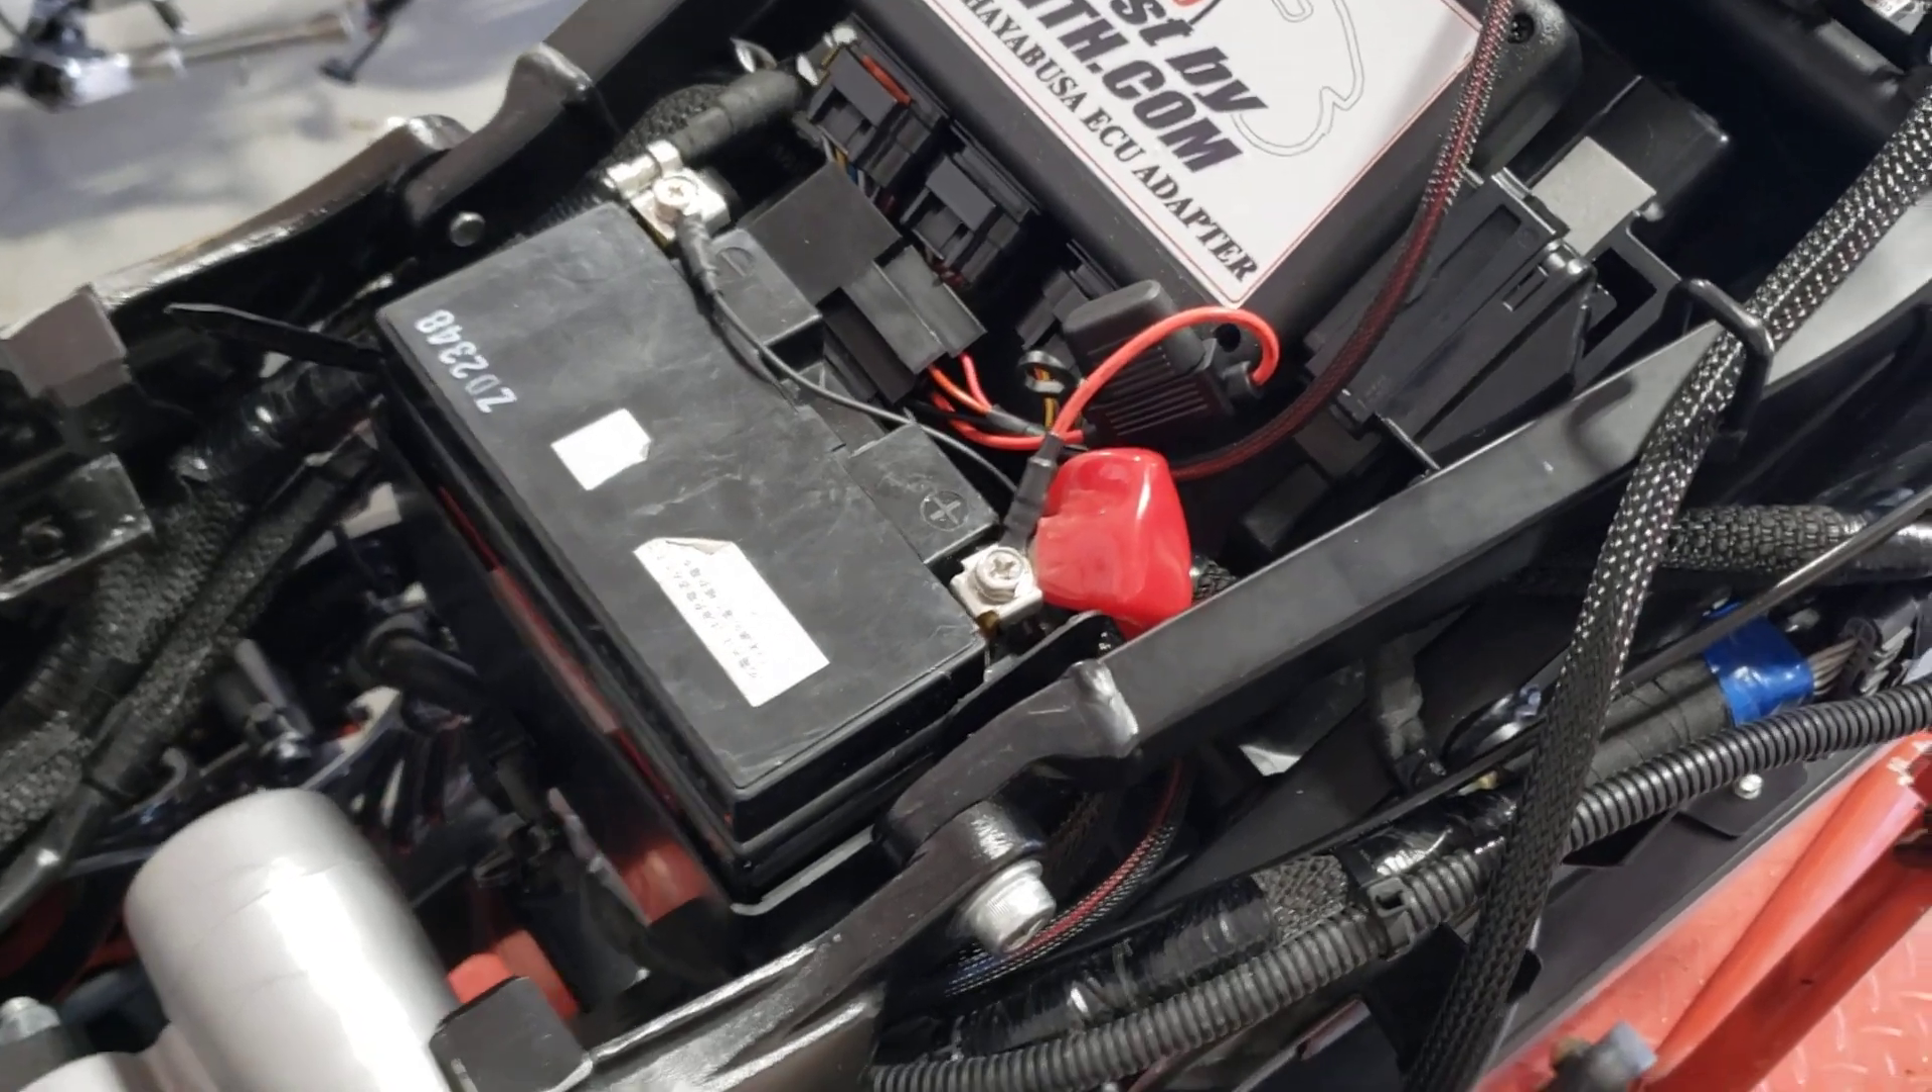Okay, so I went ahead and hooked up to the battery leads here.